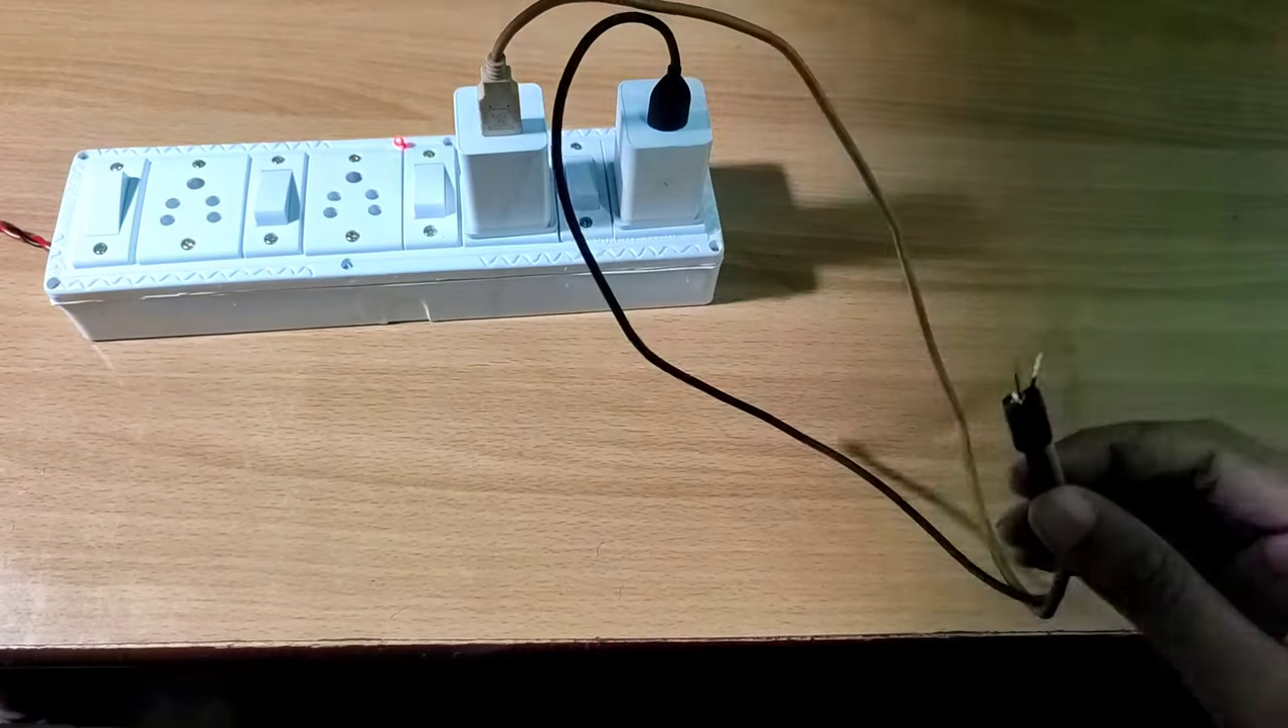यहाँ पर दोनों ही cable को मैंने यहाँ पर connect कर दिया है इस adapter के साथ।